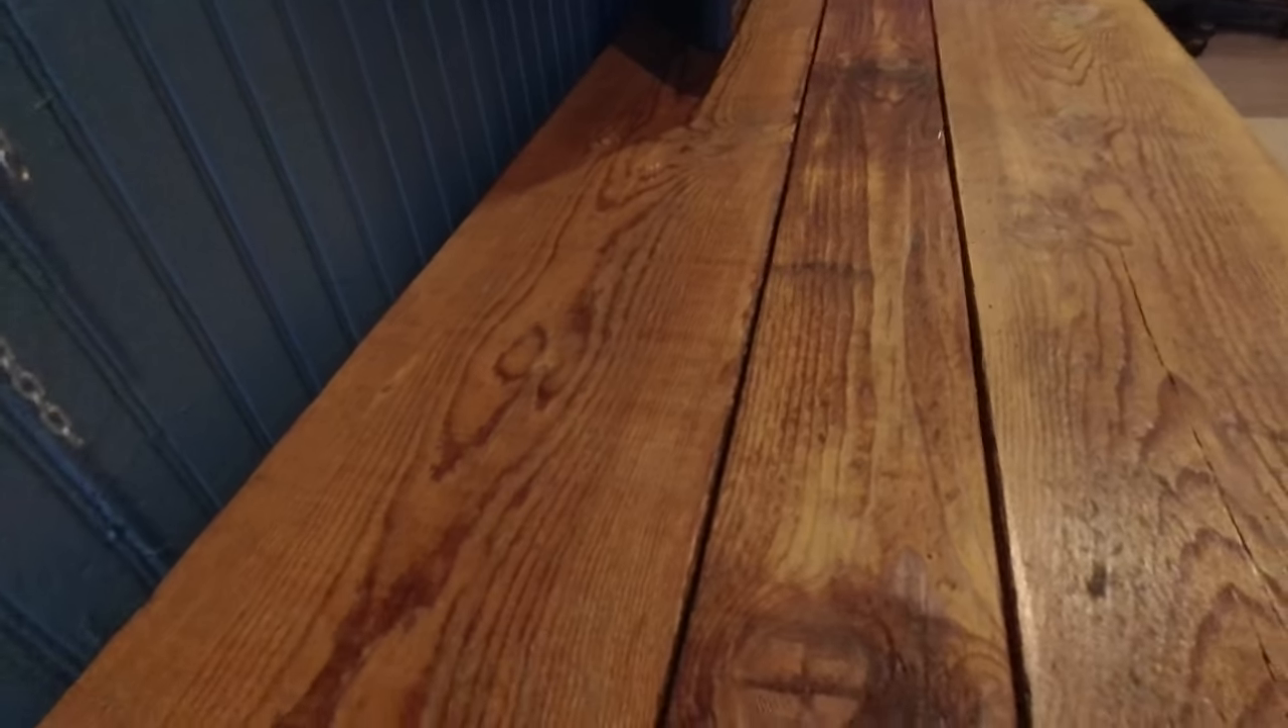Yeah, there's little gaps in between the boards.